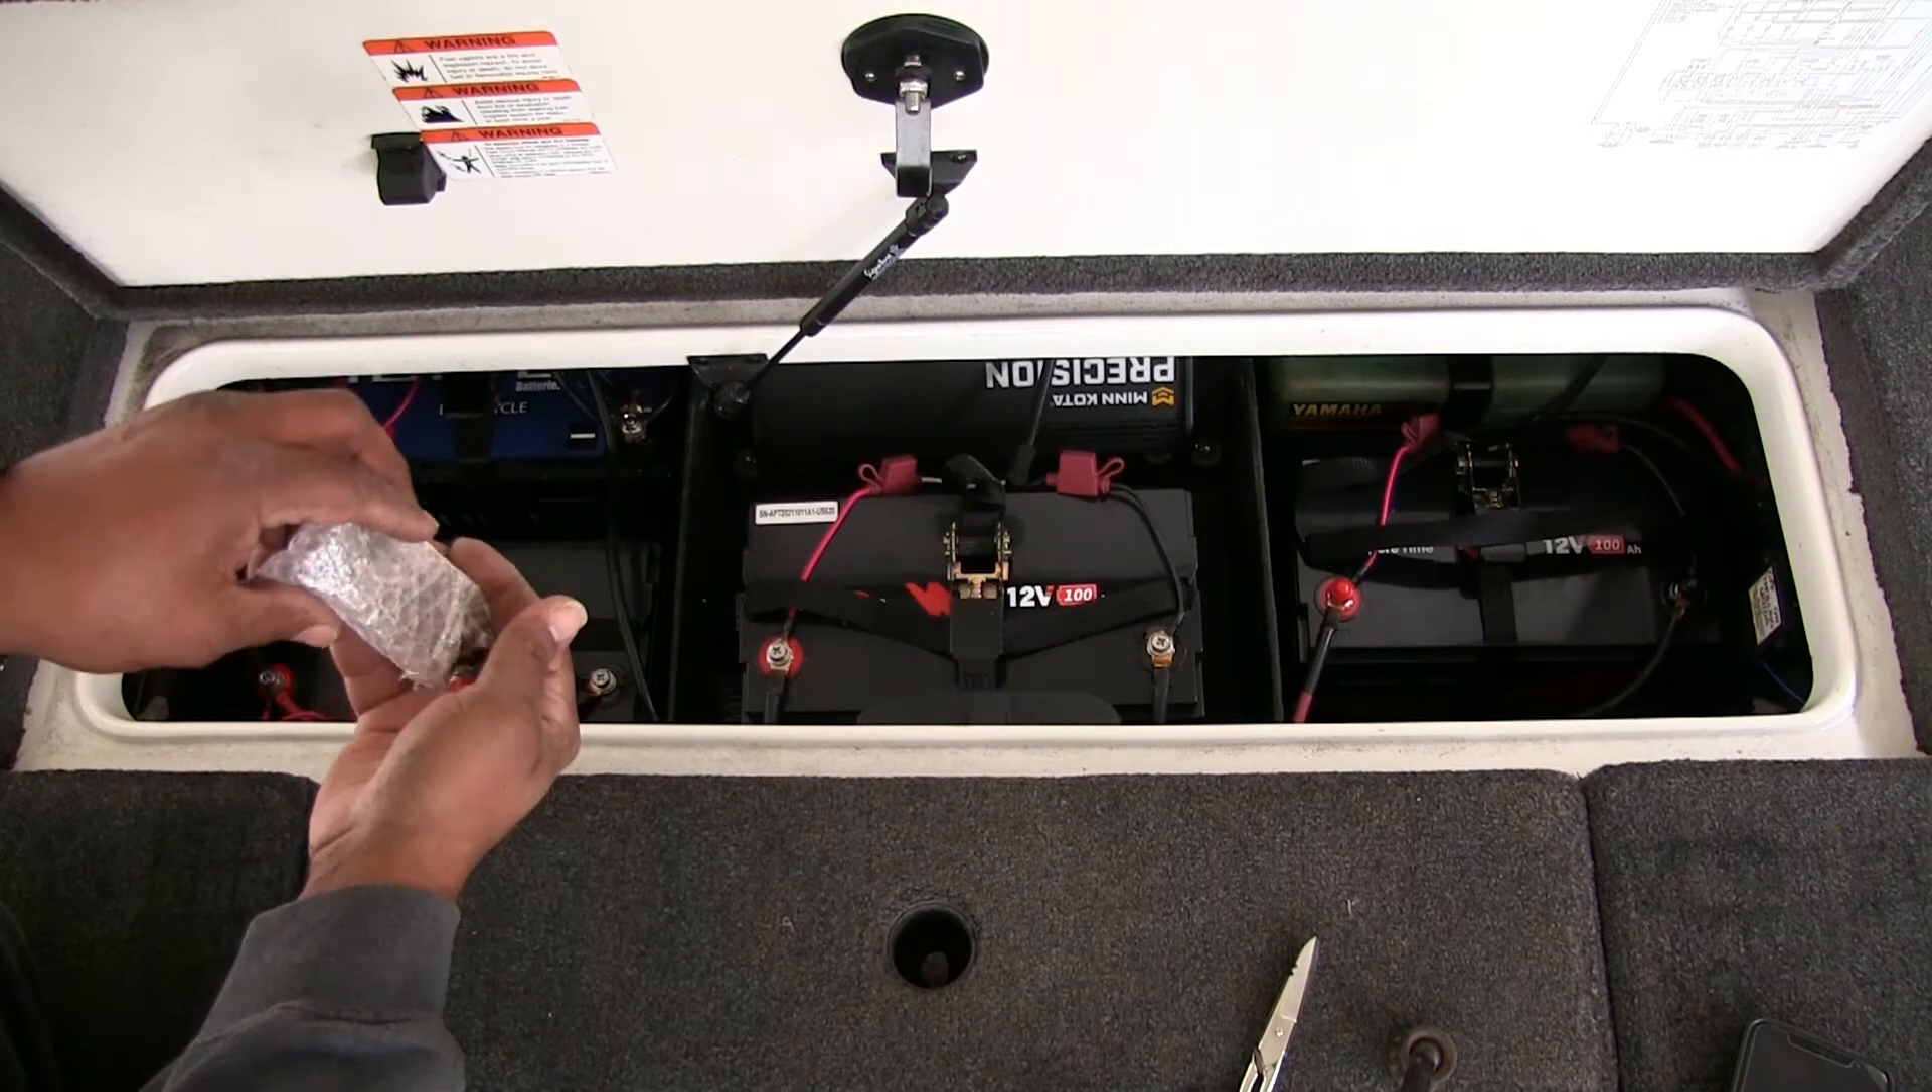I got all the batteries in.